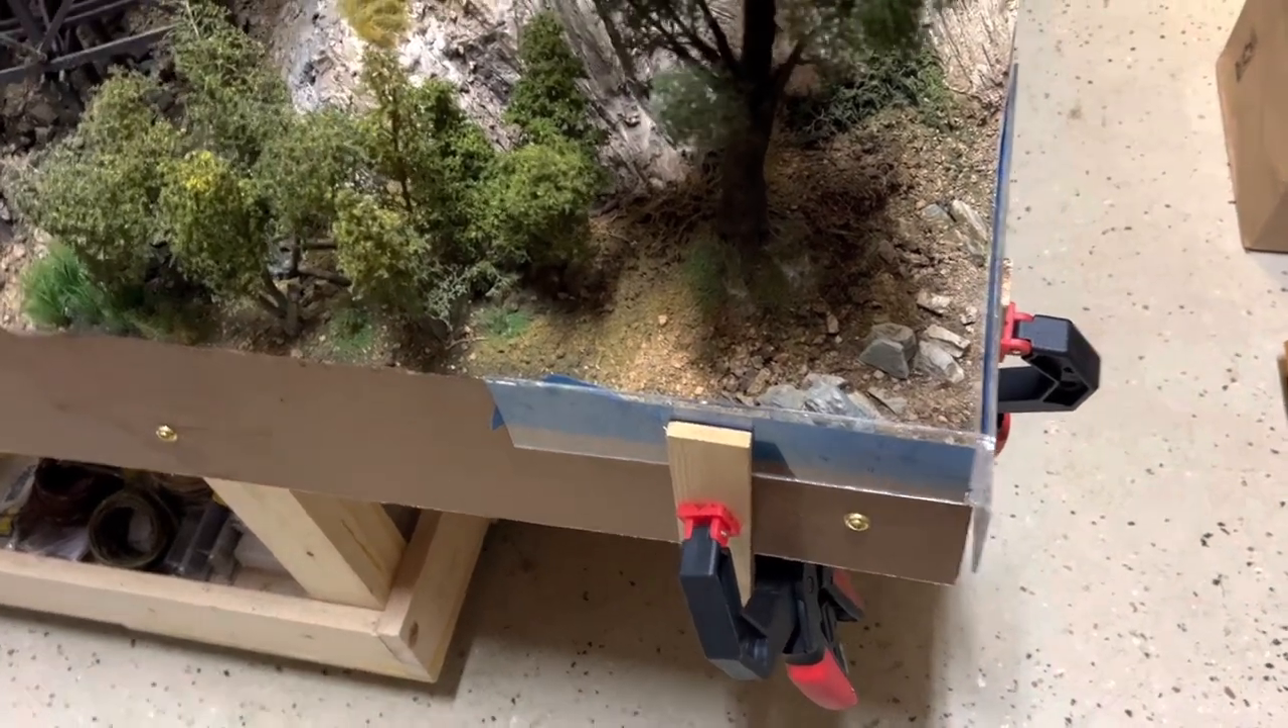So just a few minutes later and I have my form in place.